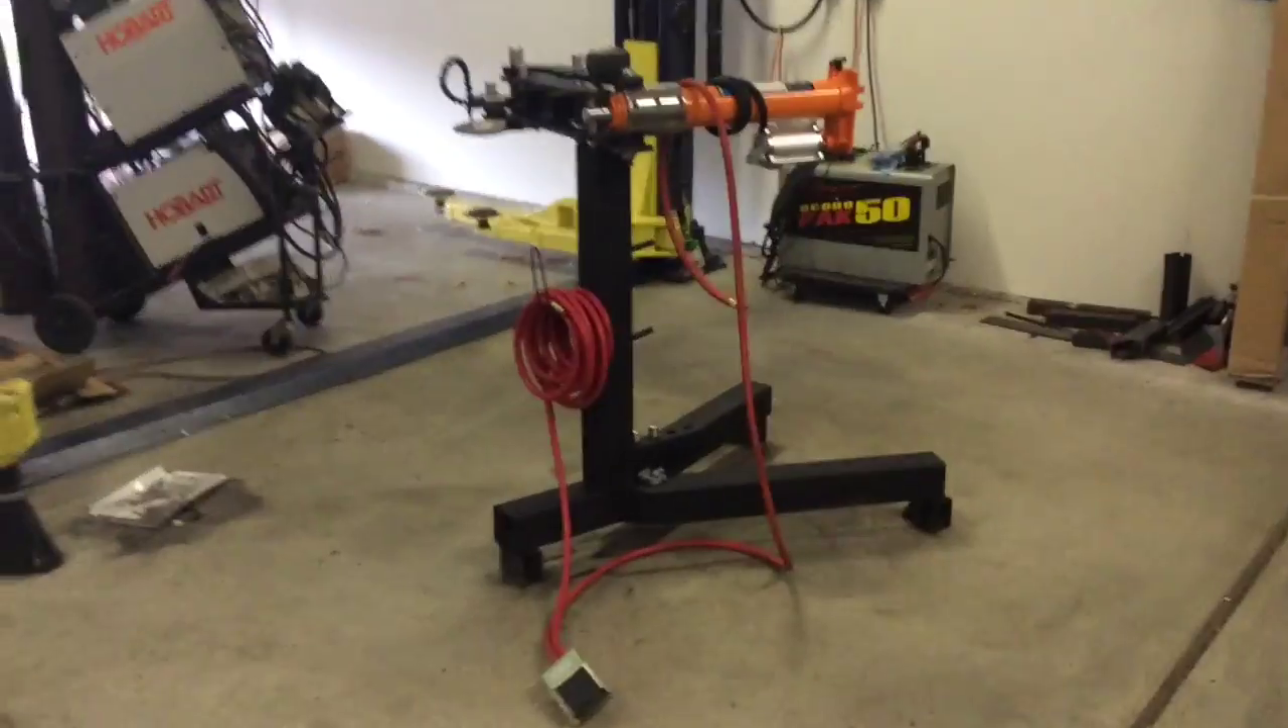Okay, so here's the finished product, well minus the casters, still have to get some of those.